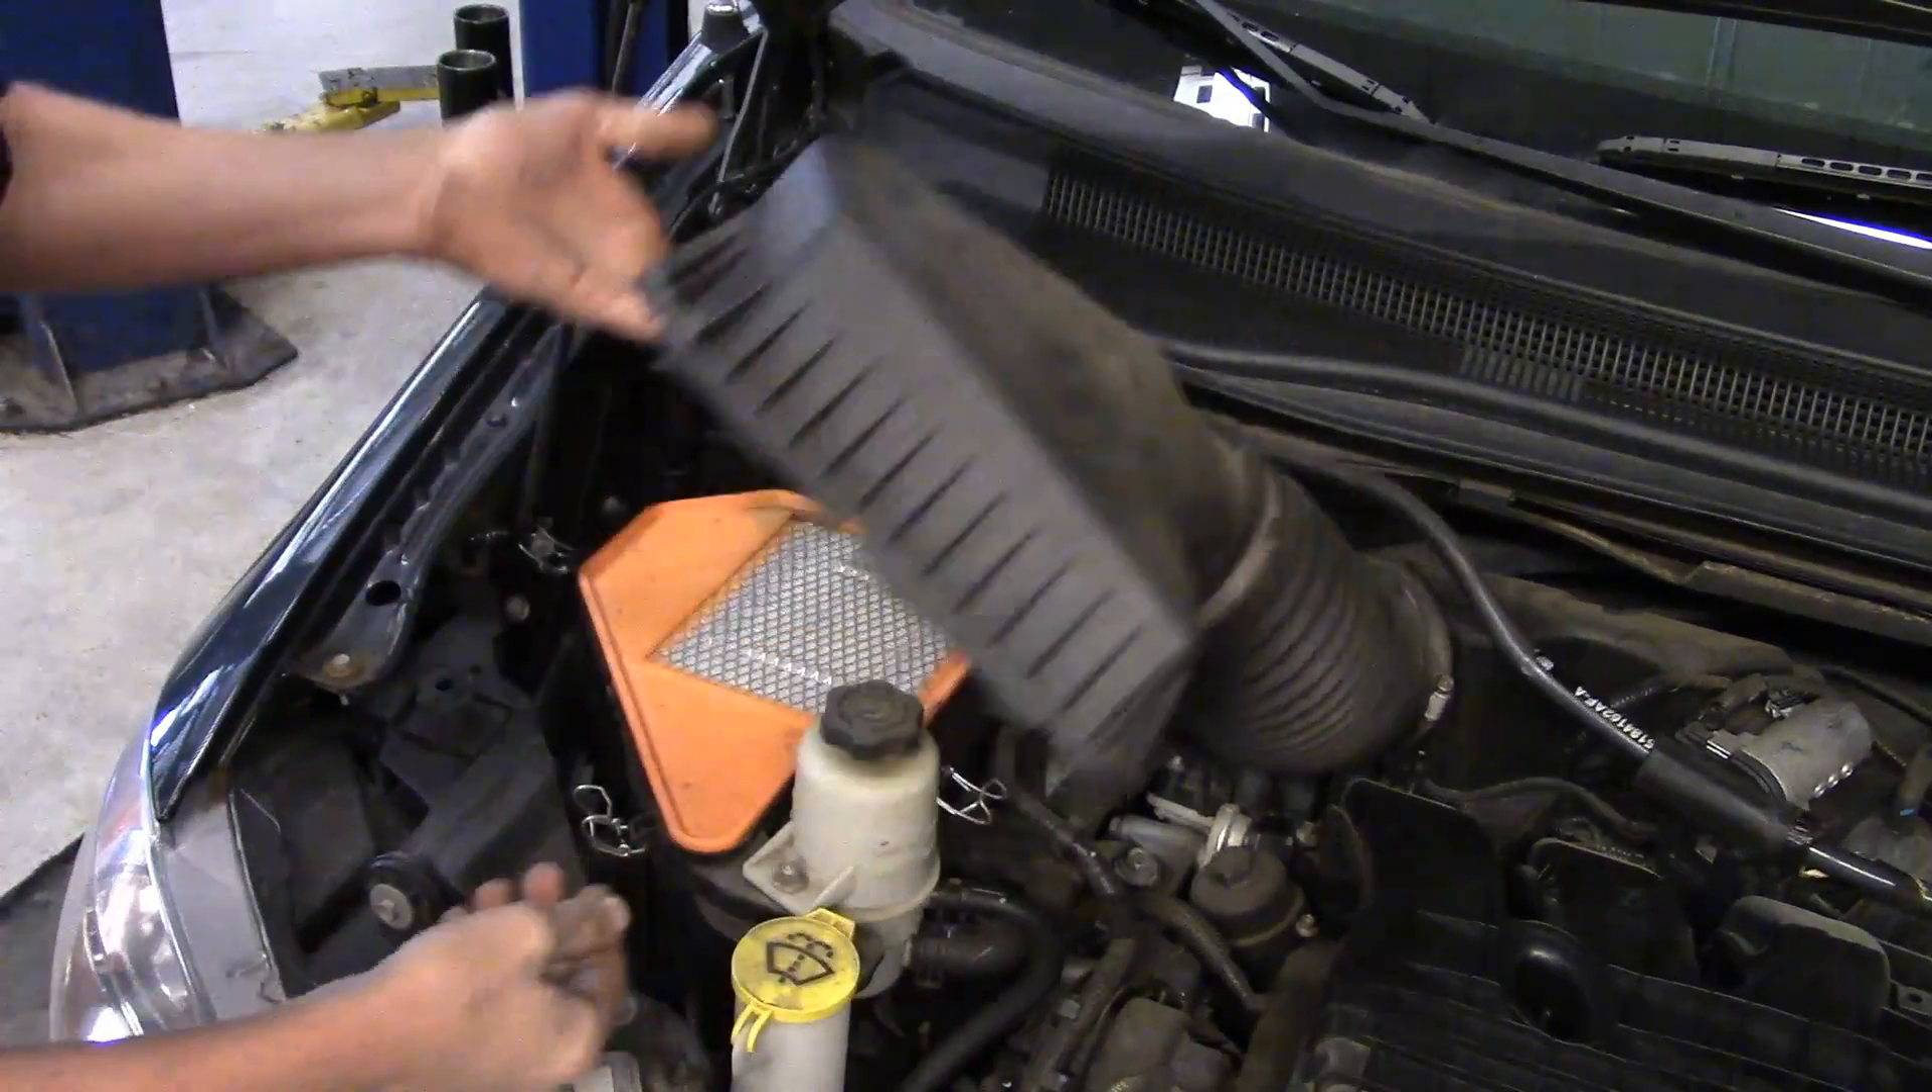Now we've got the air filter box upper portion off.